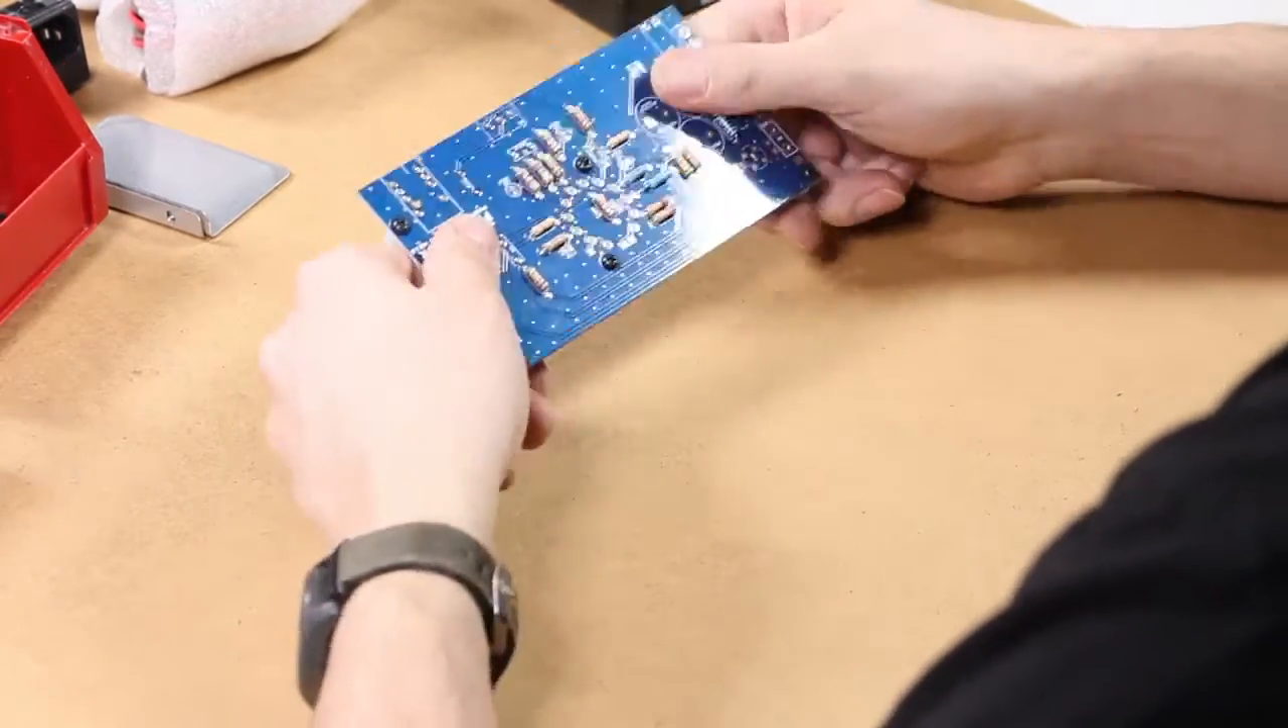And that's what the circuit board looks like with all the resistors installed.